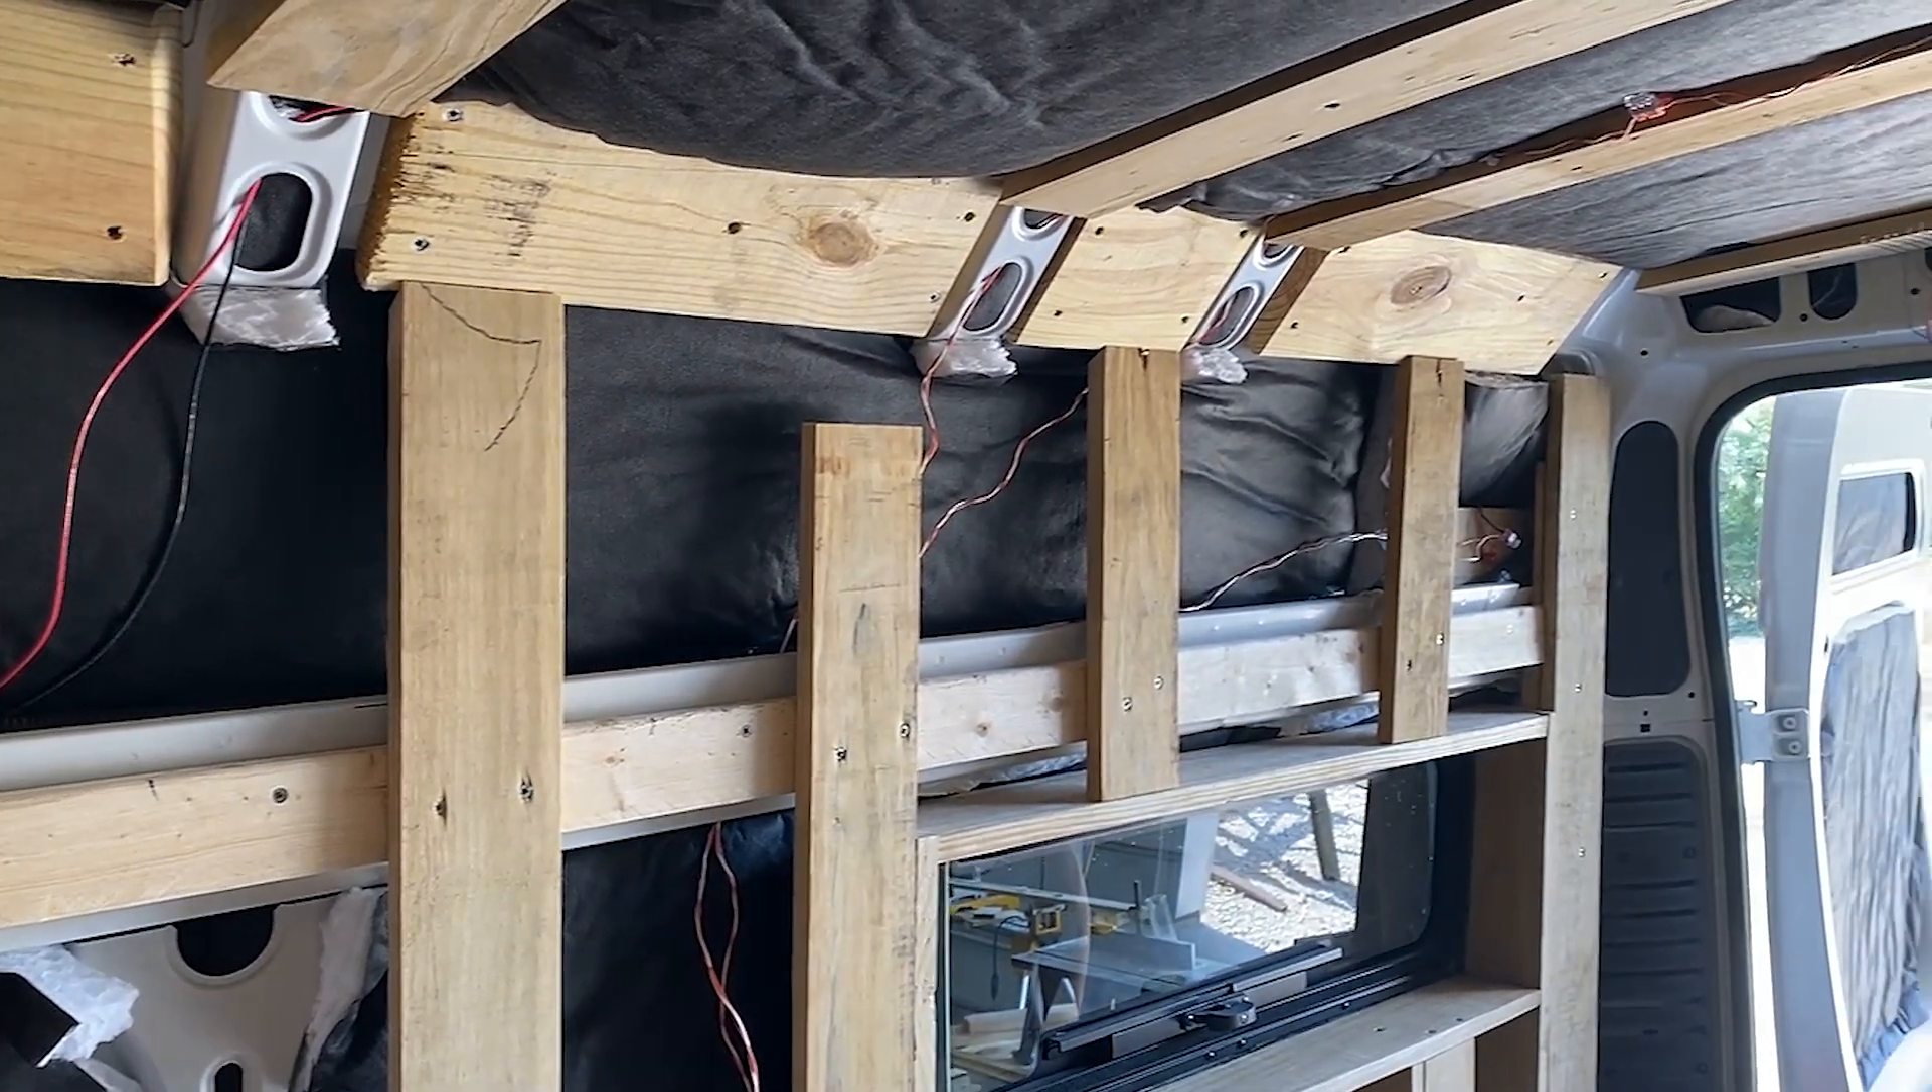Pretty much all we got to do now is skin the inside and we're good to start plugging everything in.